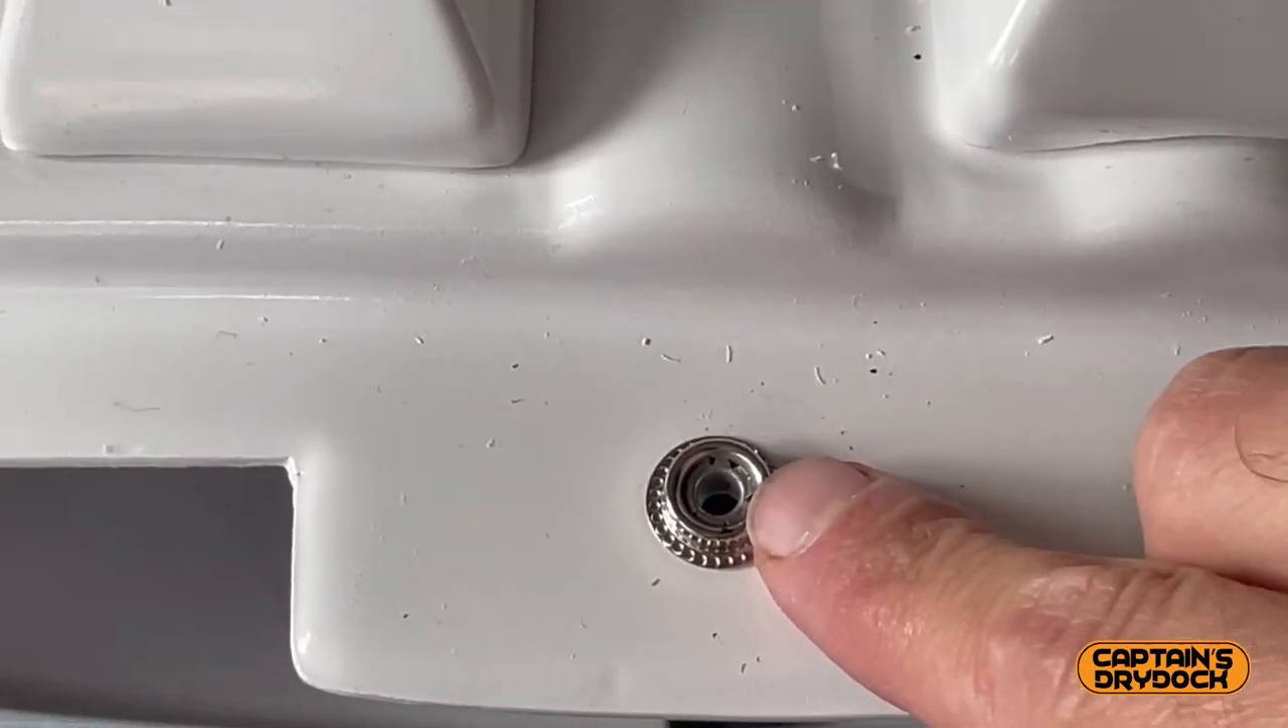There's the male part of the snap installed.